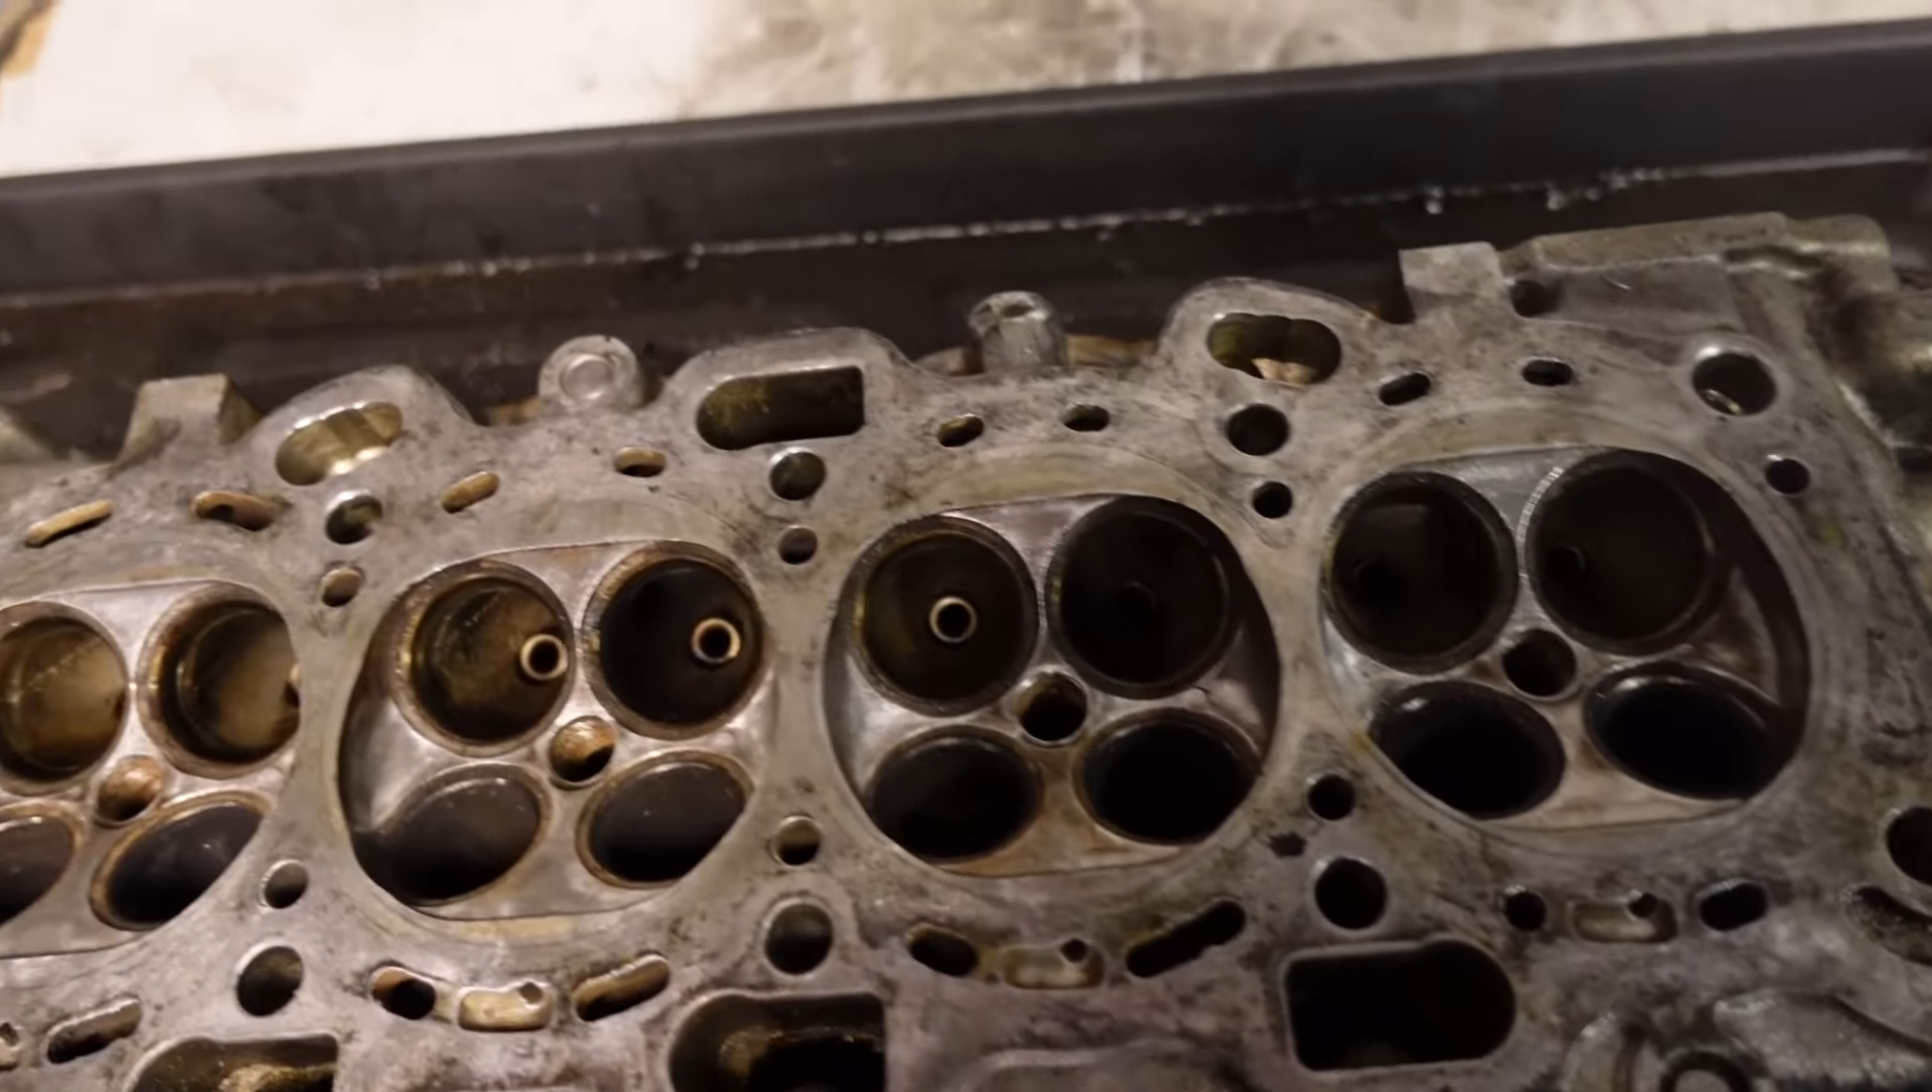I have removed every single one of the valves valve springs and retainers the head is all open.